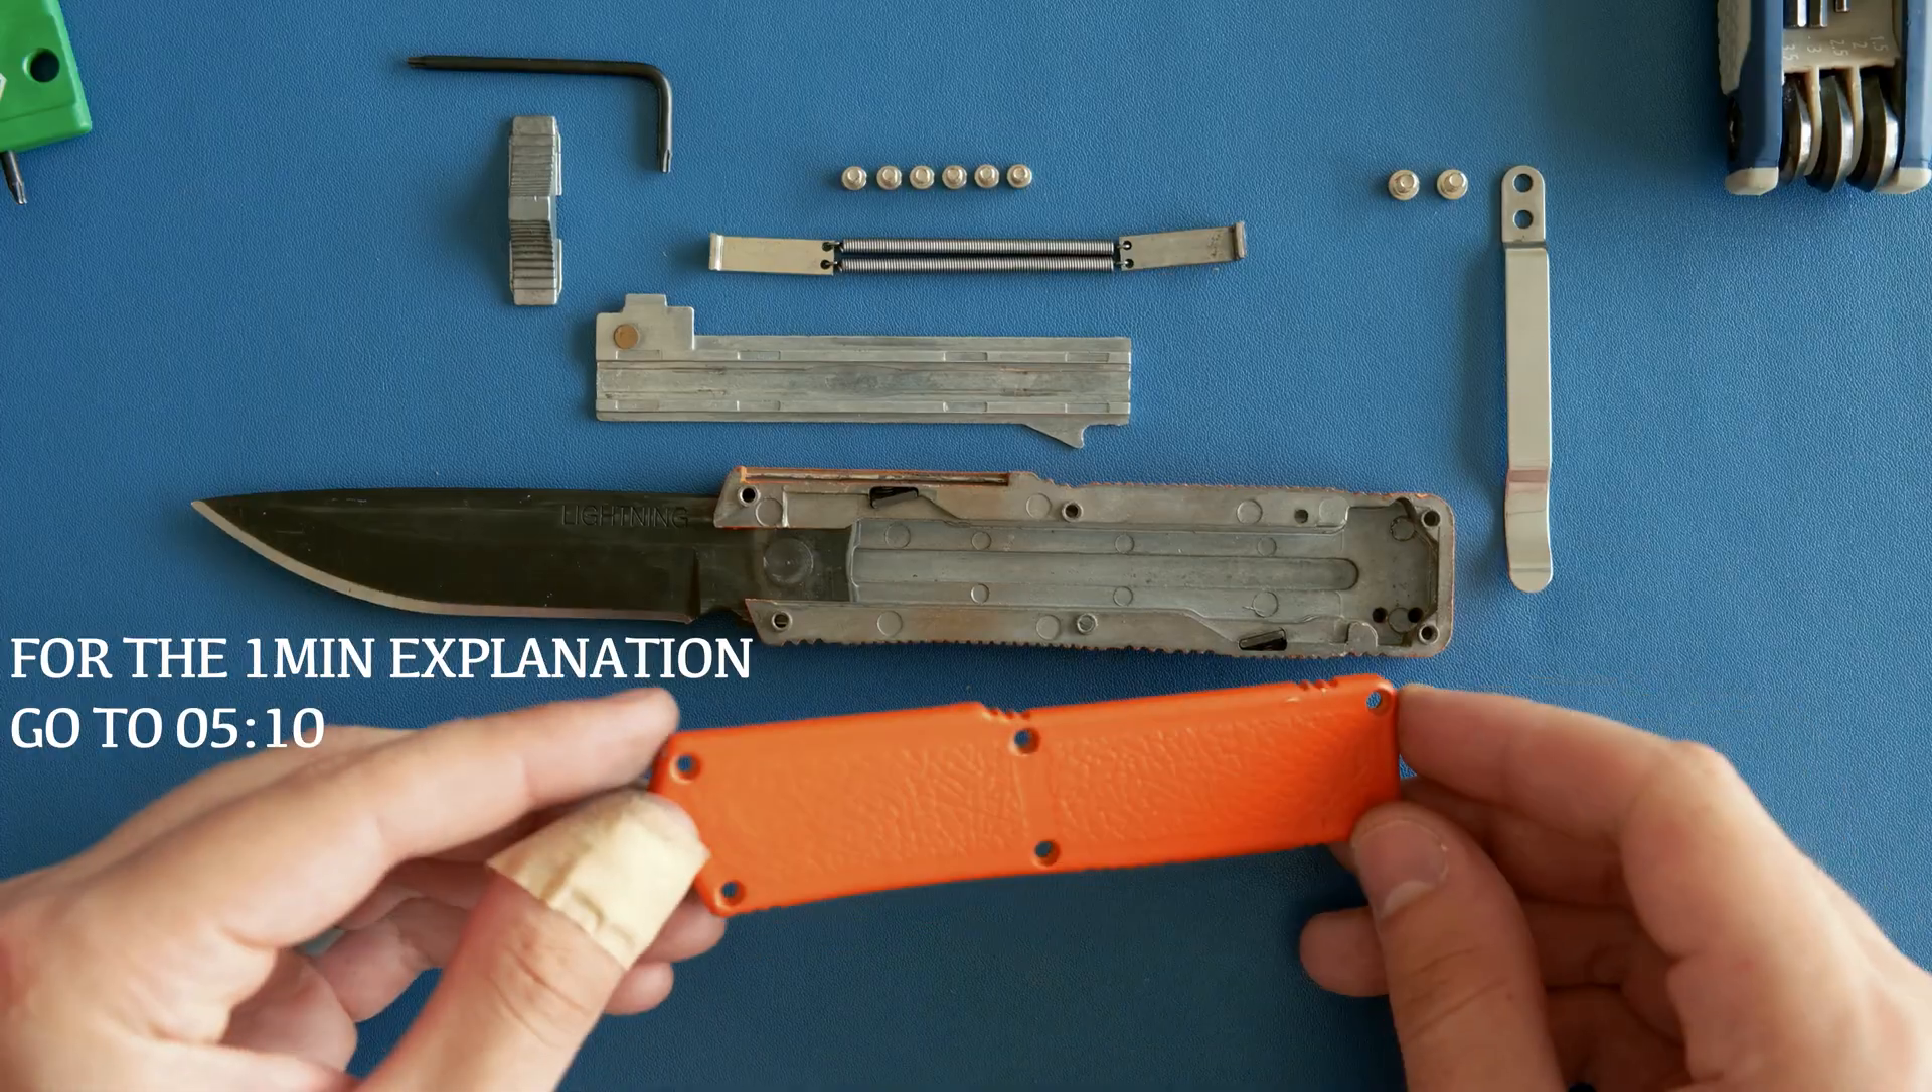So I have the knife here fully disassembled.